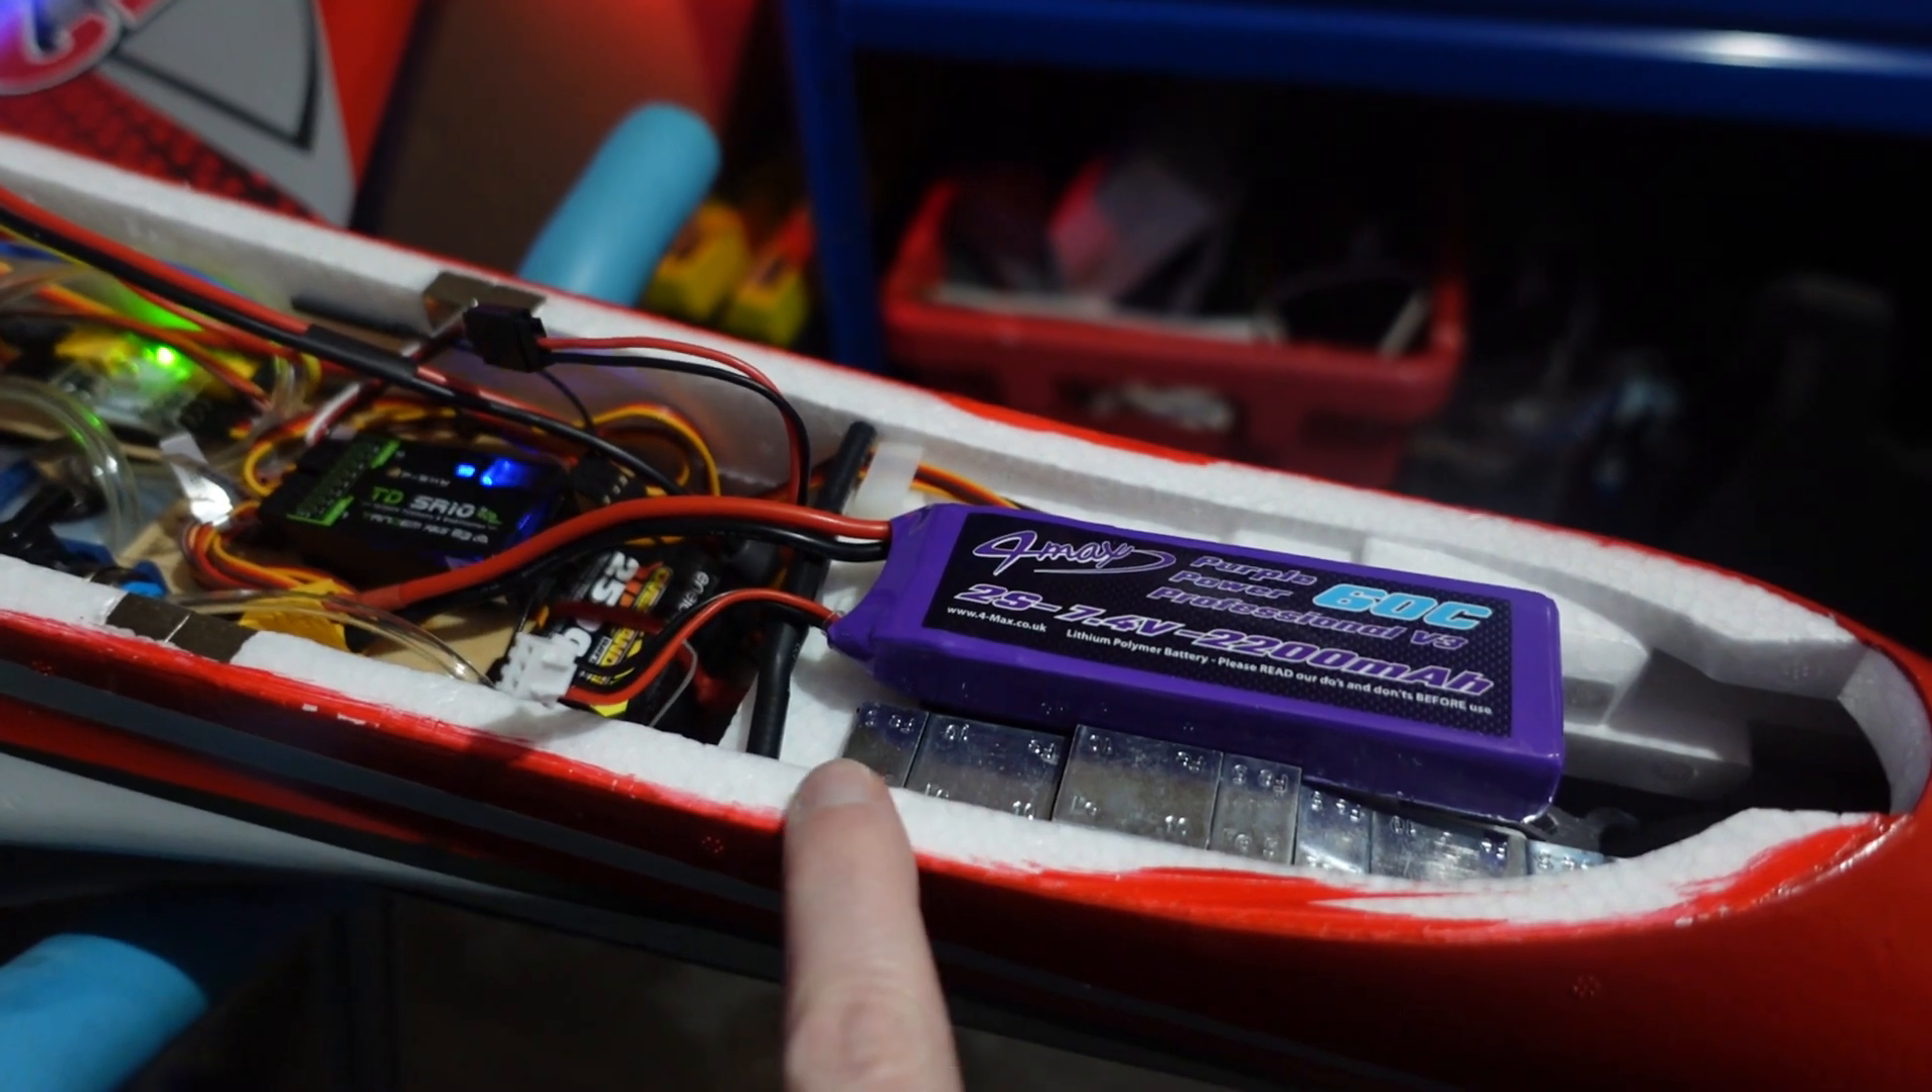And as you can see I've had to add some weight to the nose.